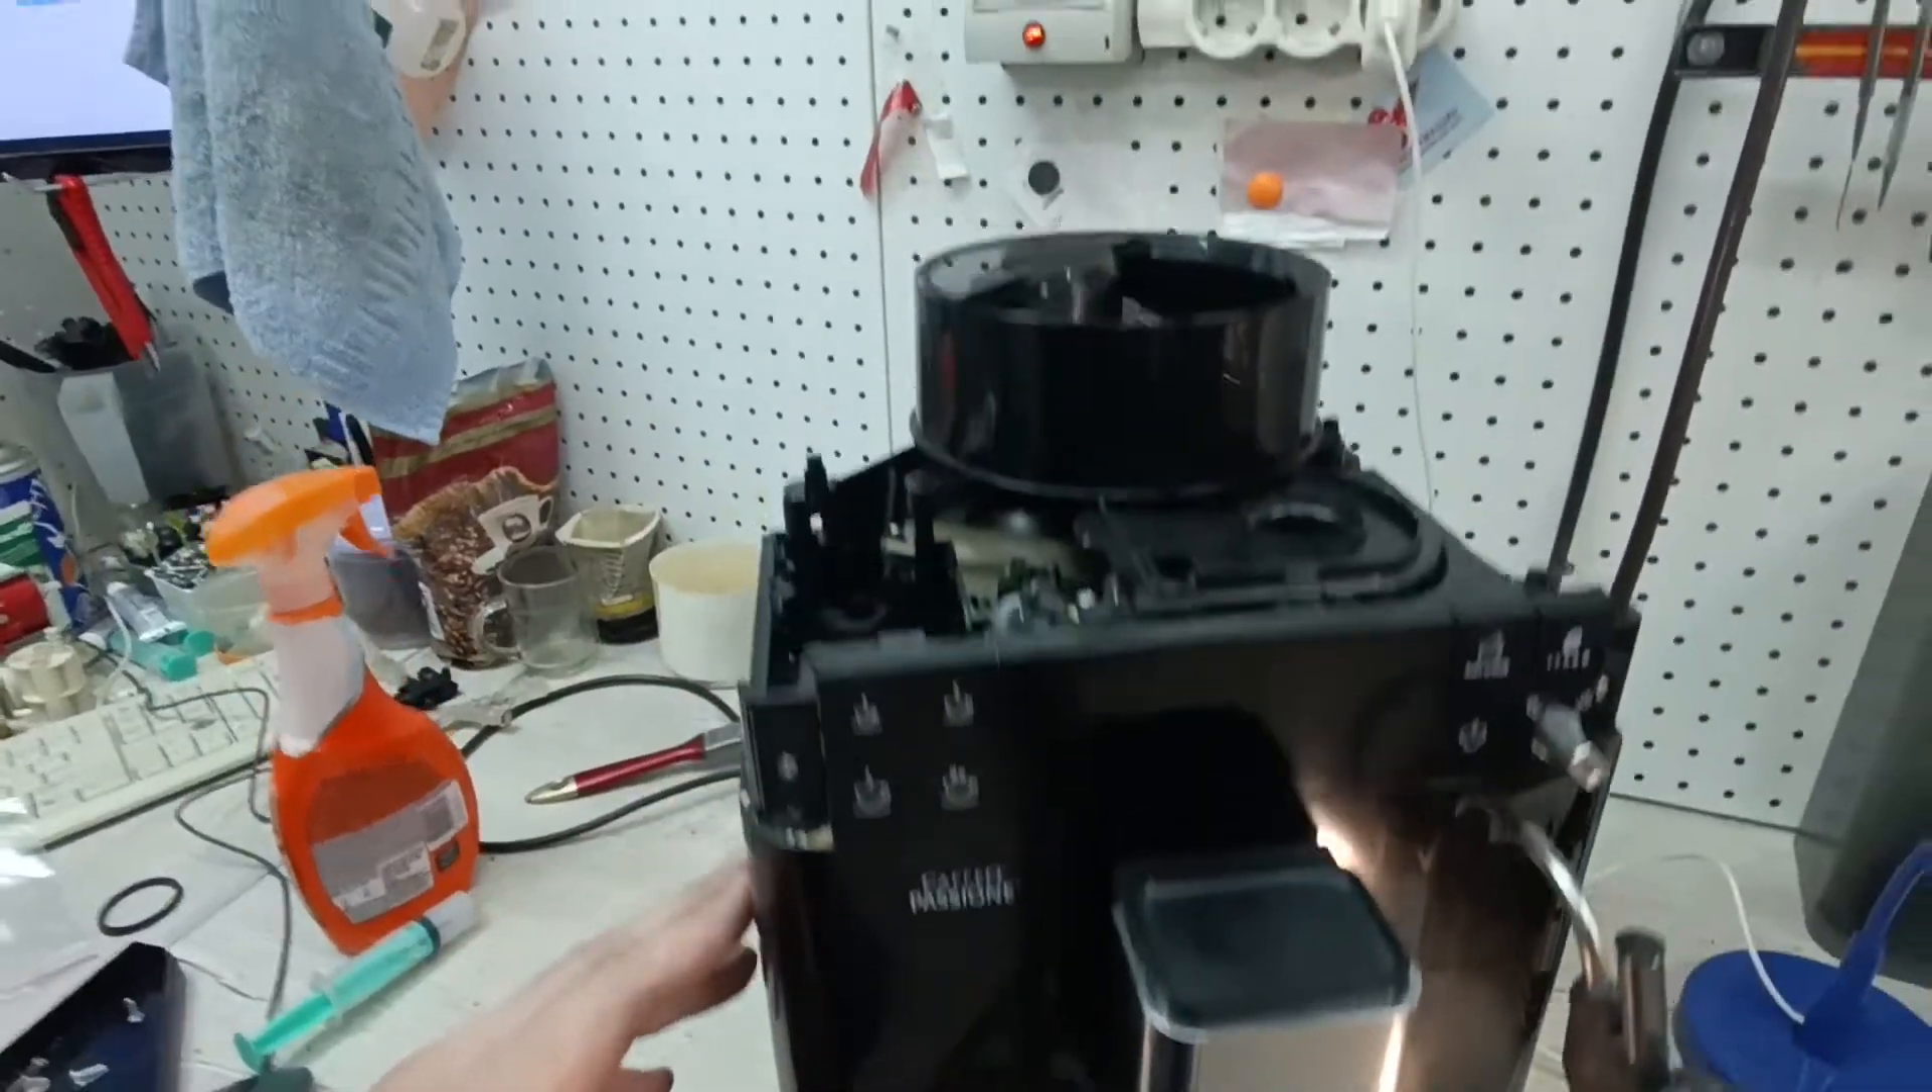Дальше сверху надевается крышка. Ну, вот она. Я ее пока одевать не буду.